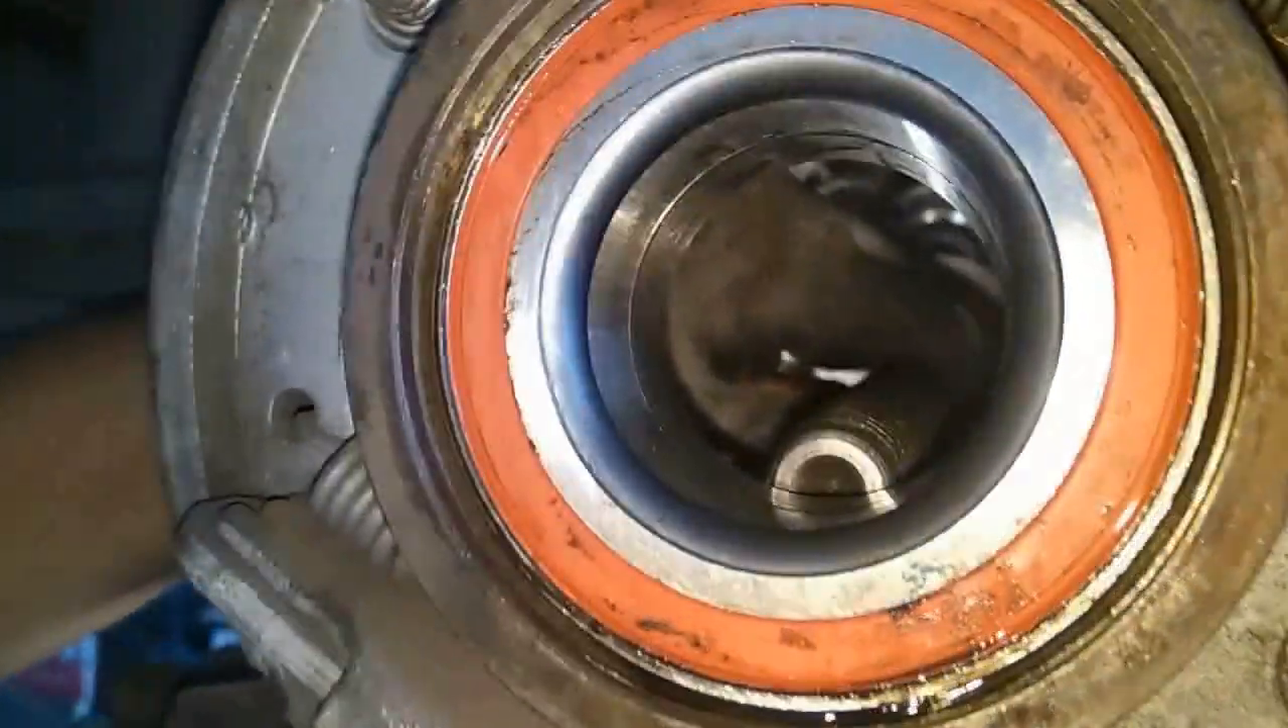Вот видите мы установили новый подшипник теперь обязательно не забудьте ставить скобу.